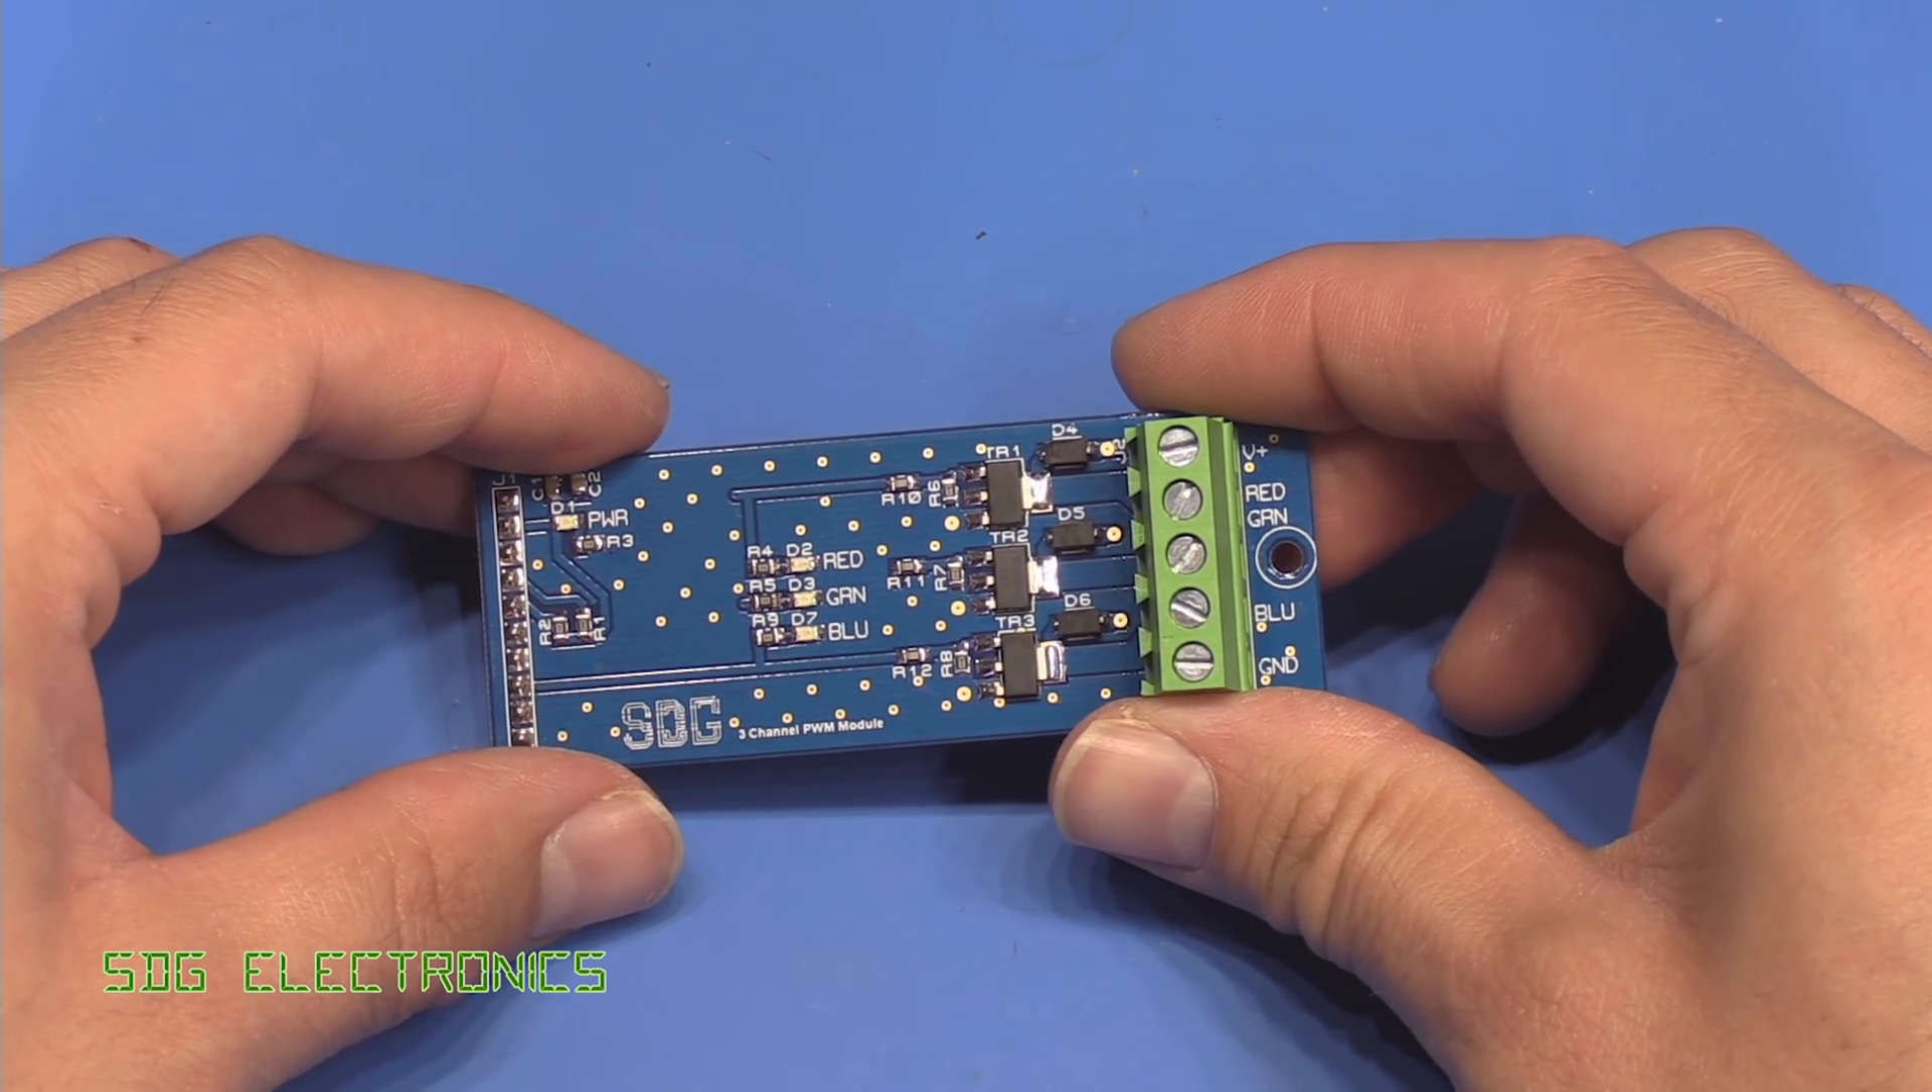So that's the PCB all soldered up.